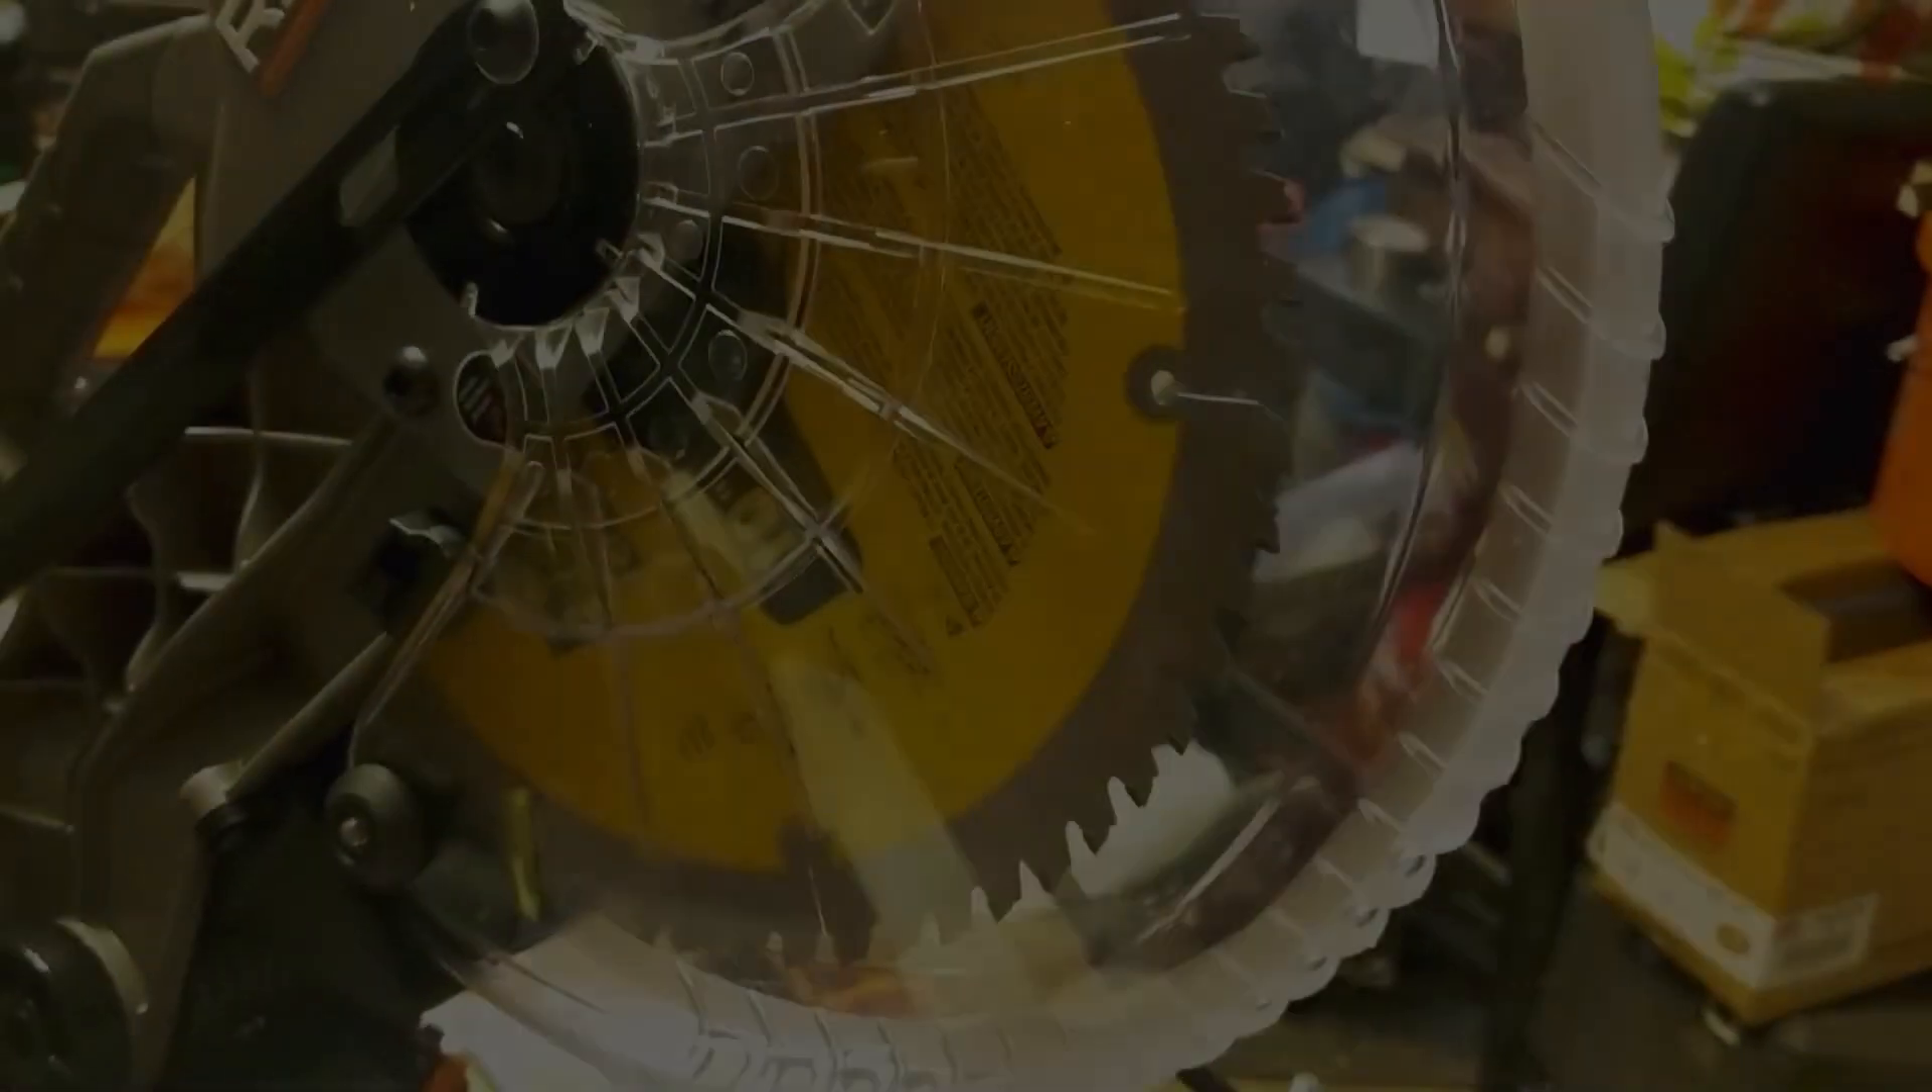I've got the blade on there got a trim blade on.